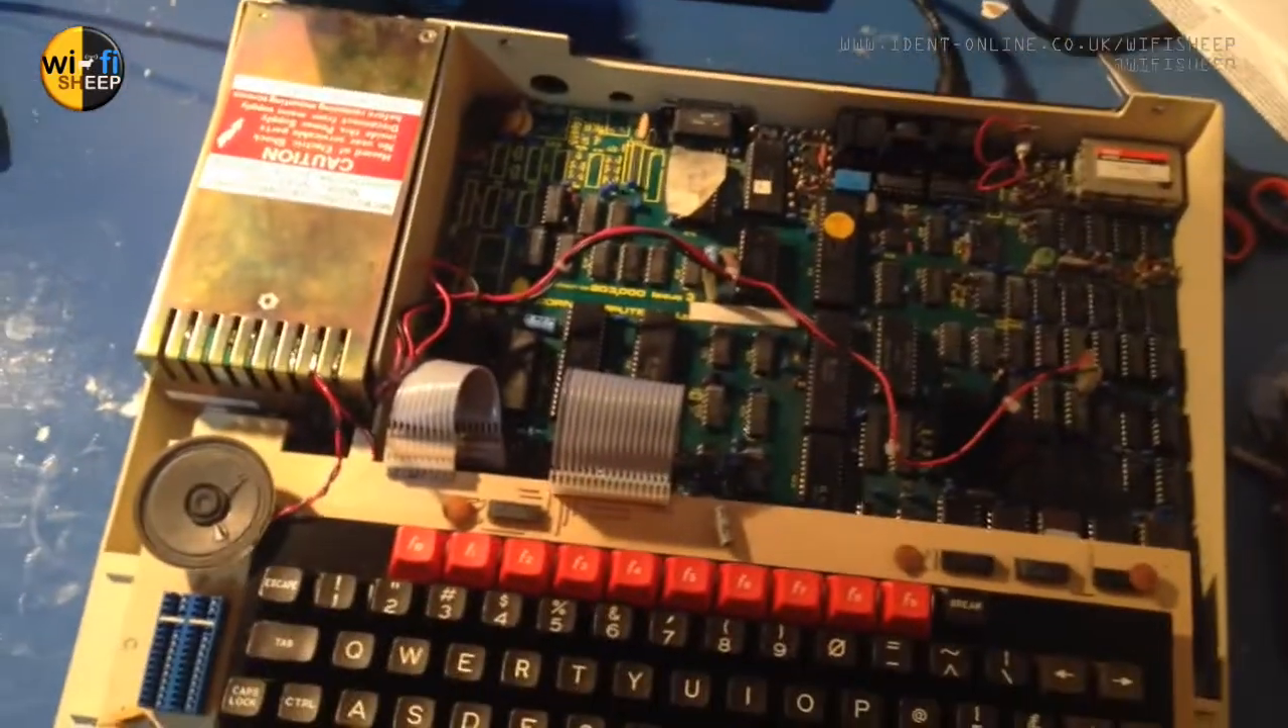Okay so I've just temporarily reattached the keyboard put the ribbon lead back in speakers back in.